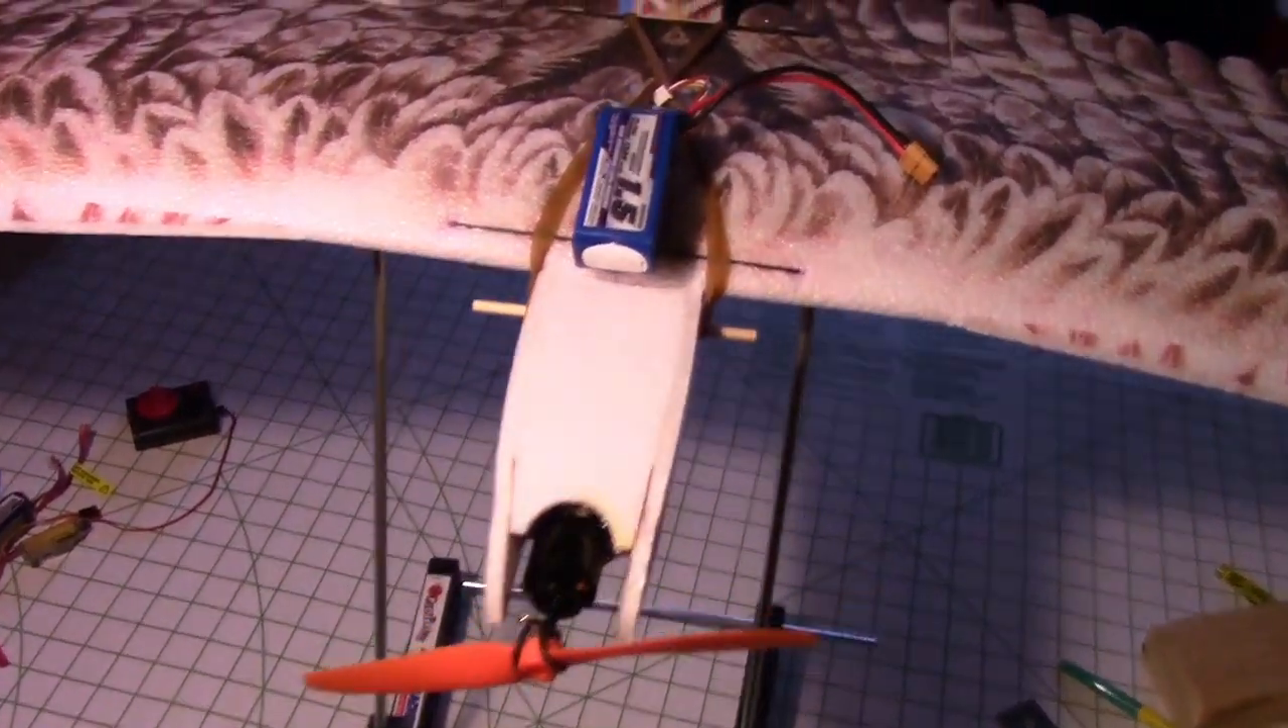So with the Eagle balanced somewhere around 40 to 50 millimeters, I've got the battery placed right behind the stick. The front stick where the rubber bands go.